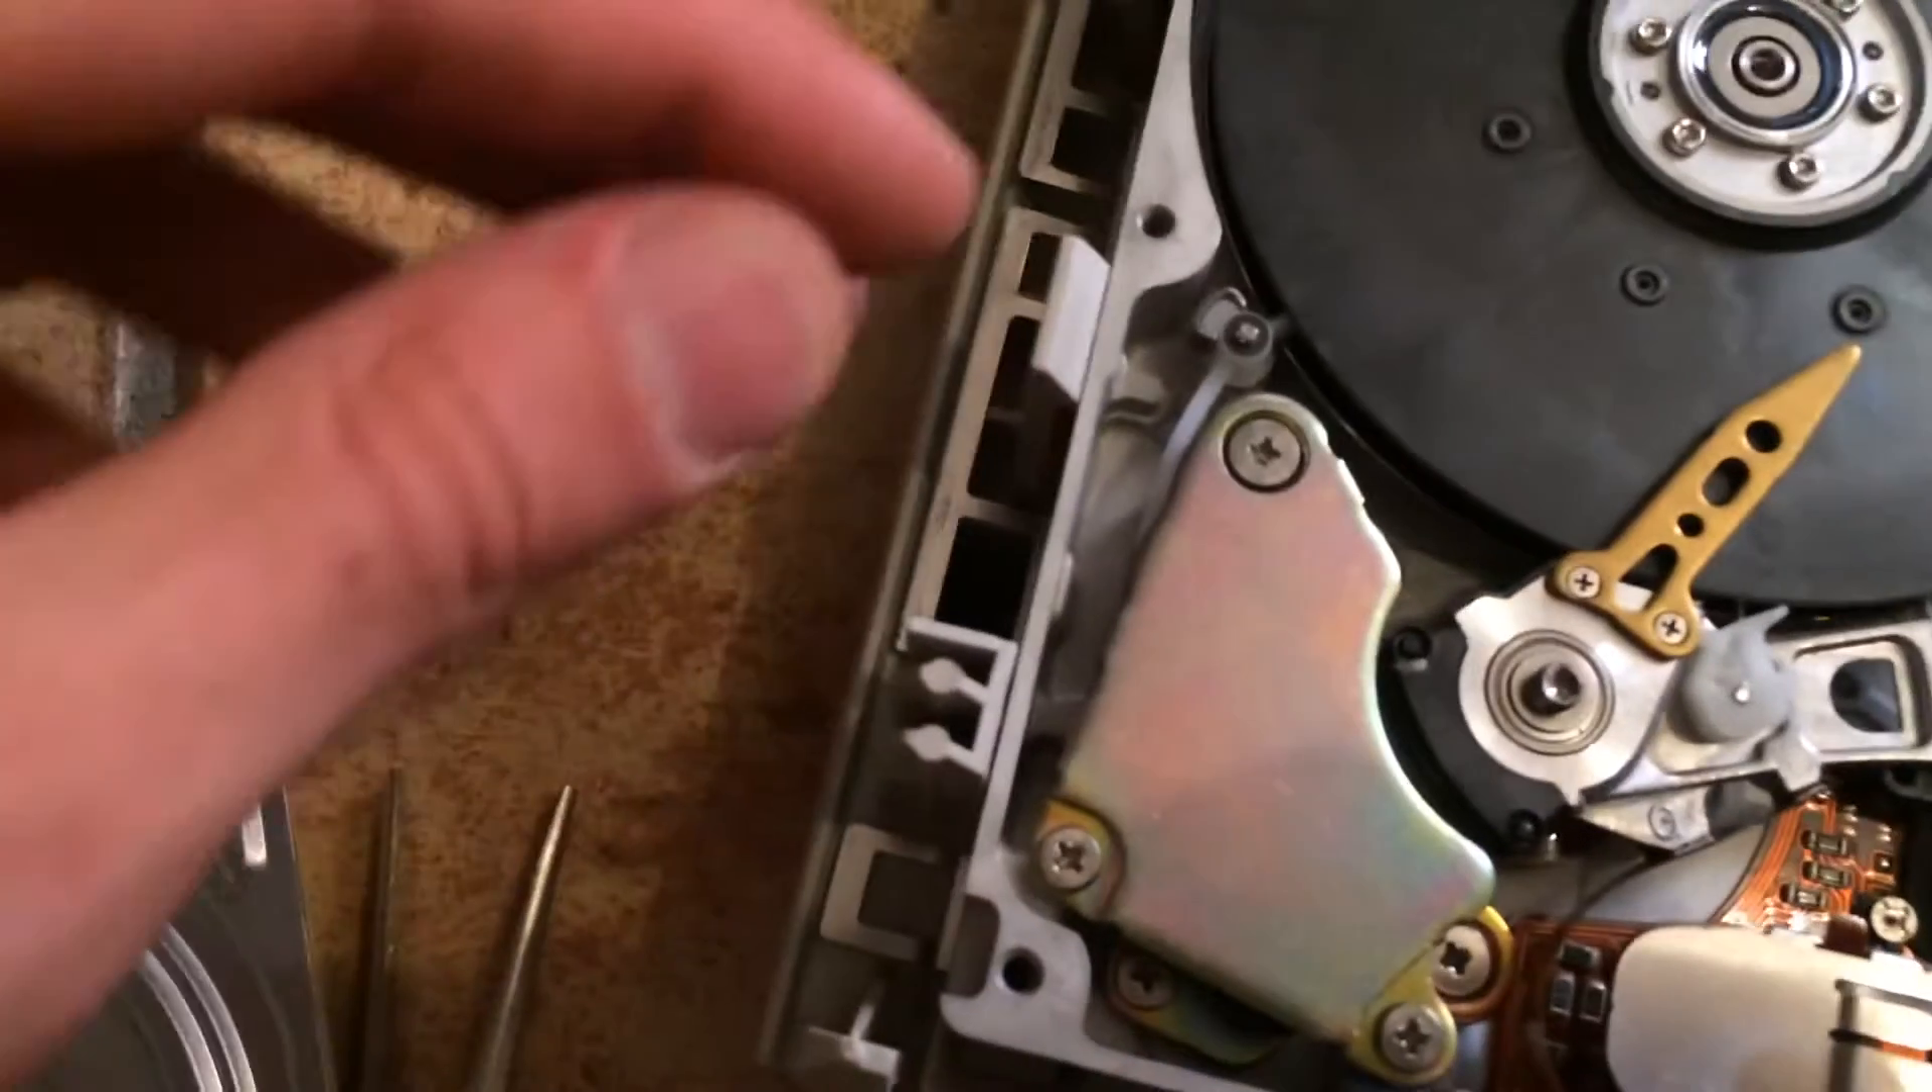Okay, so I've got the magnet back into place.